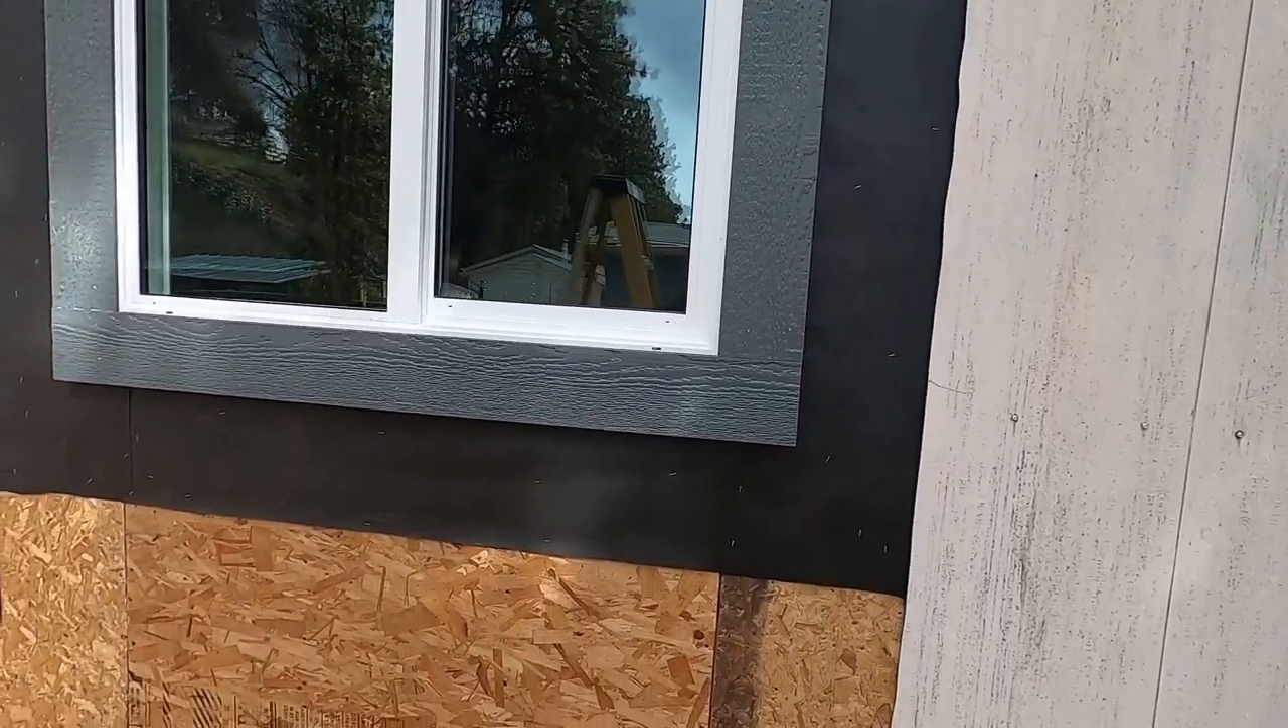There we have it we've got our window all trimmed out now.